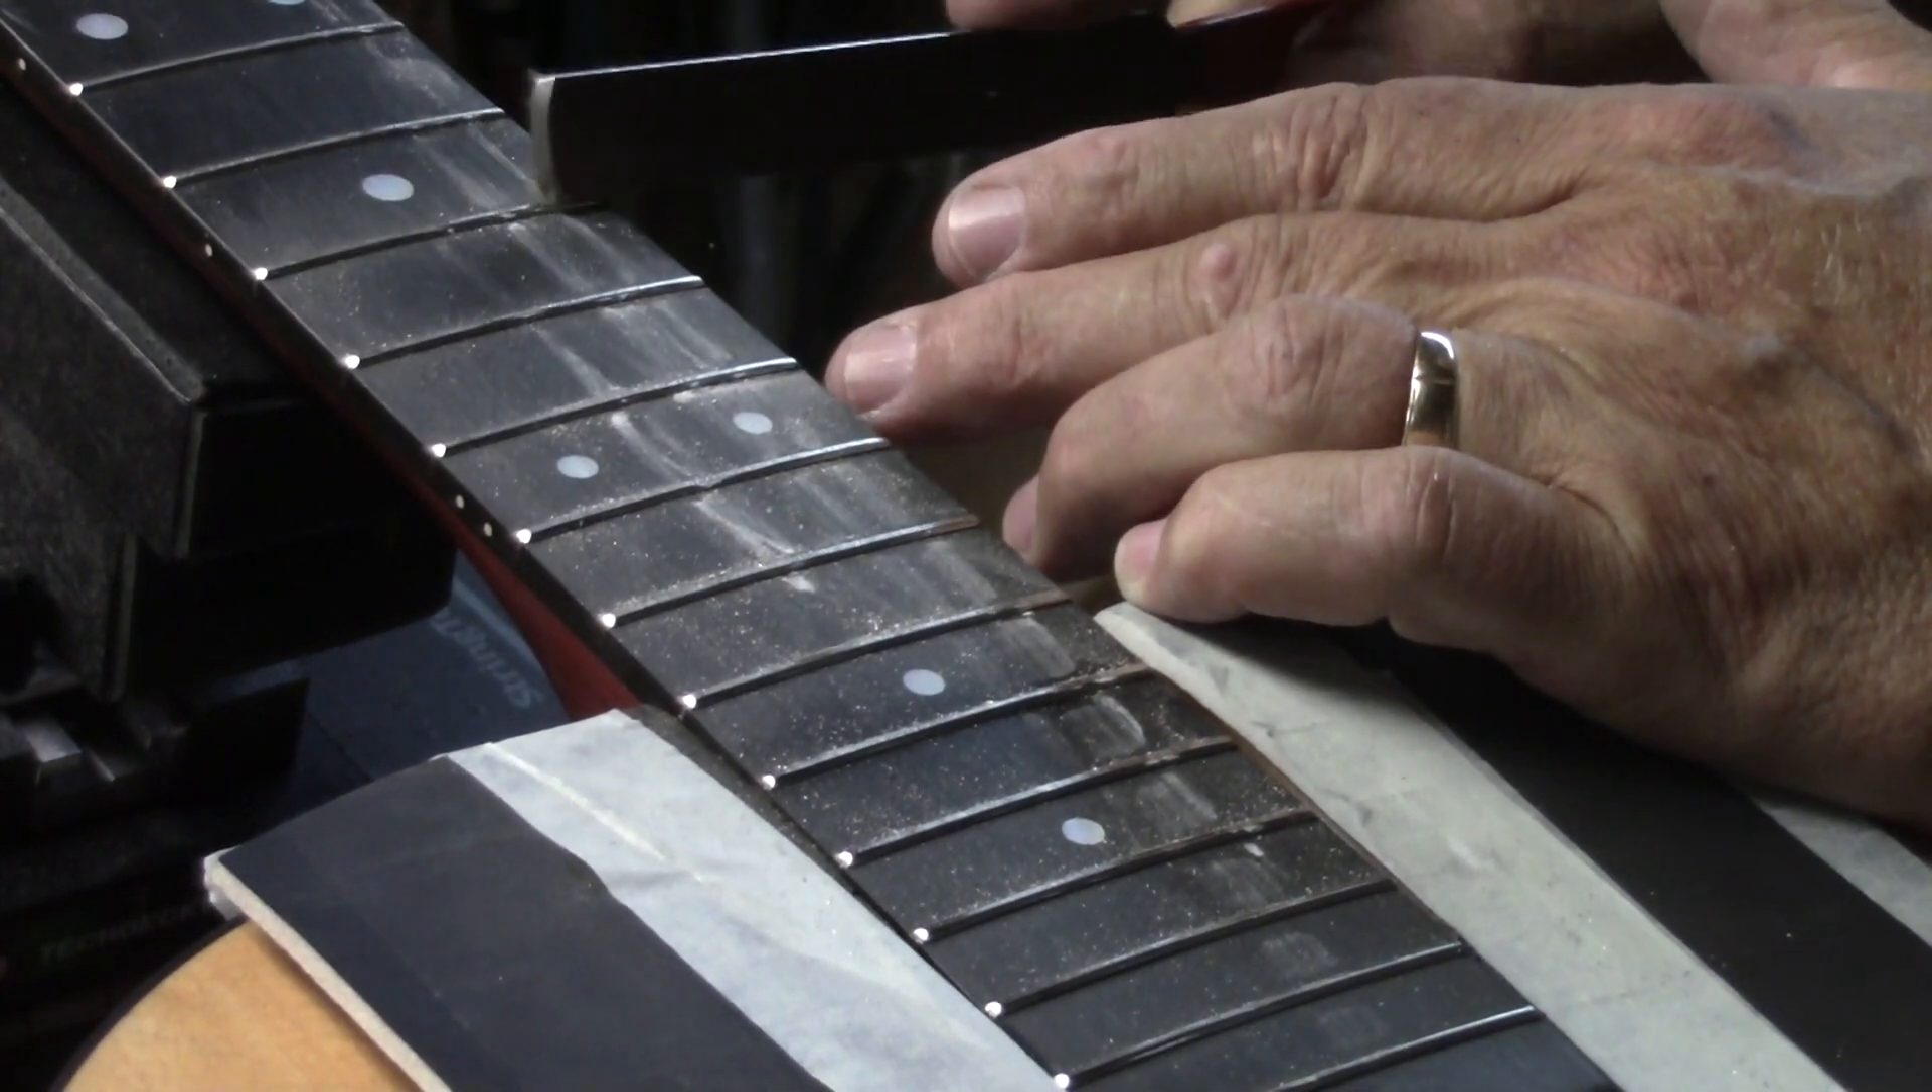I've got that fret guard in place of course to protect the top as I'm doing this work.